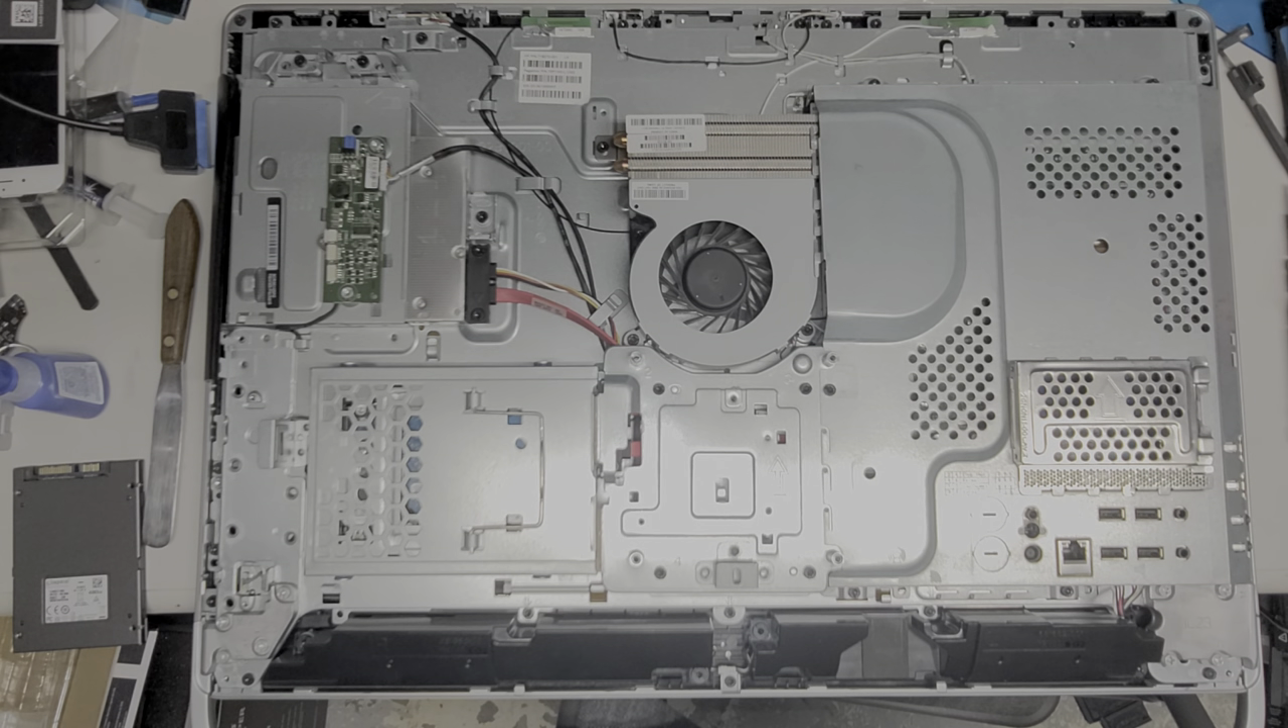So there you go, you got the whole back cover off, and everything is intact, minus that broken little clip that I screwed up on.